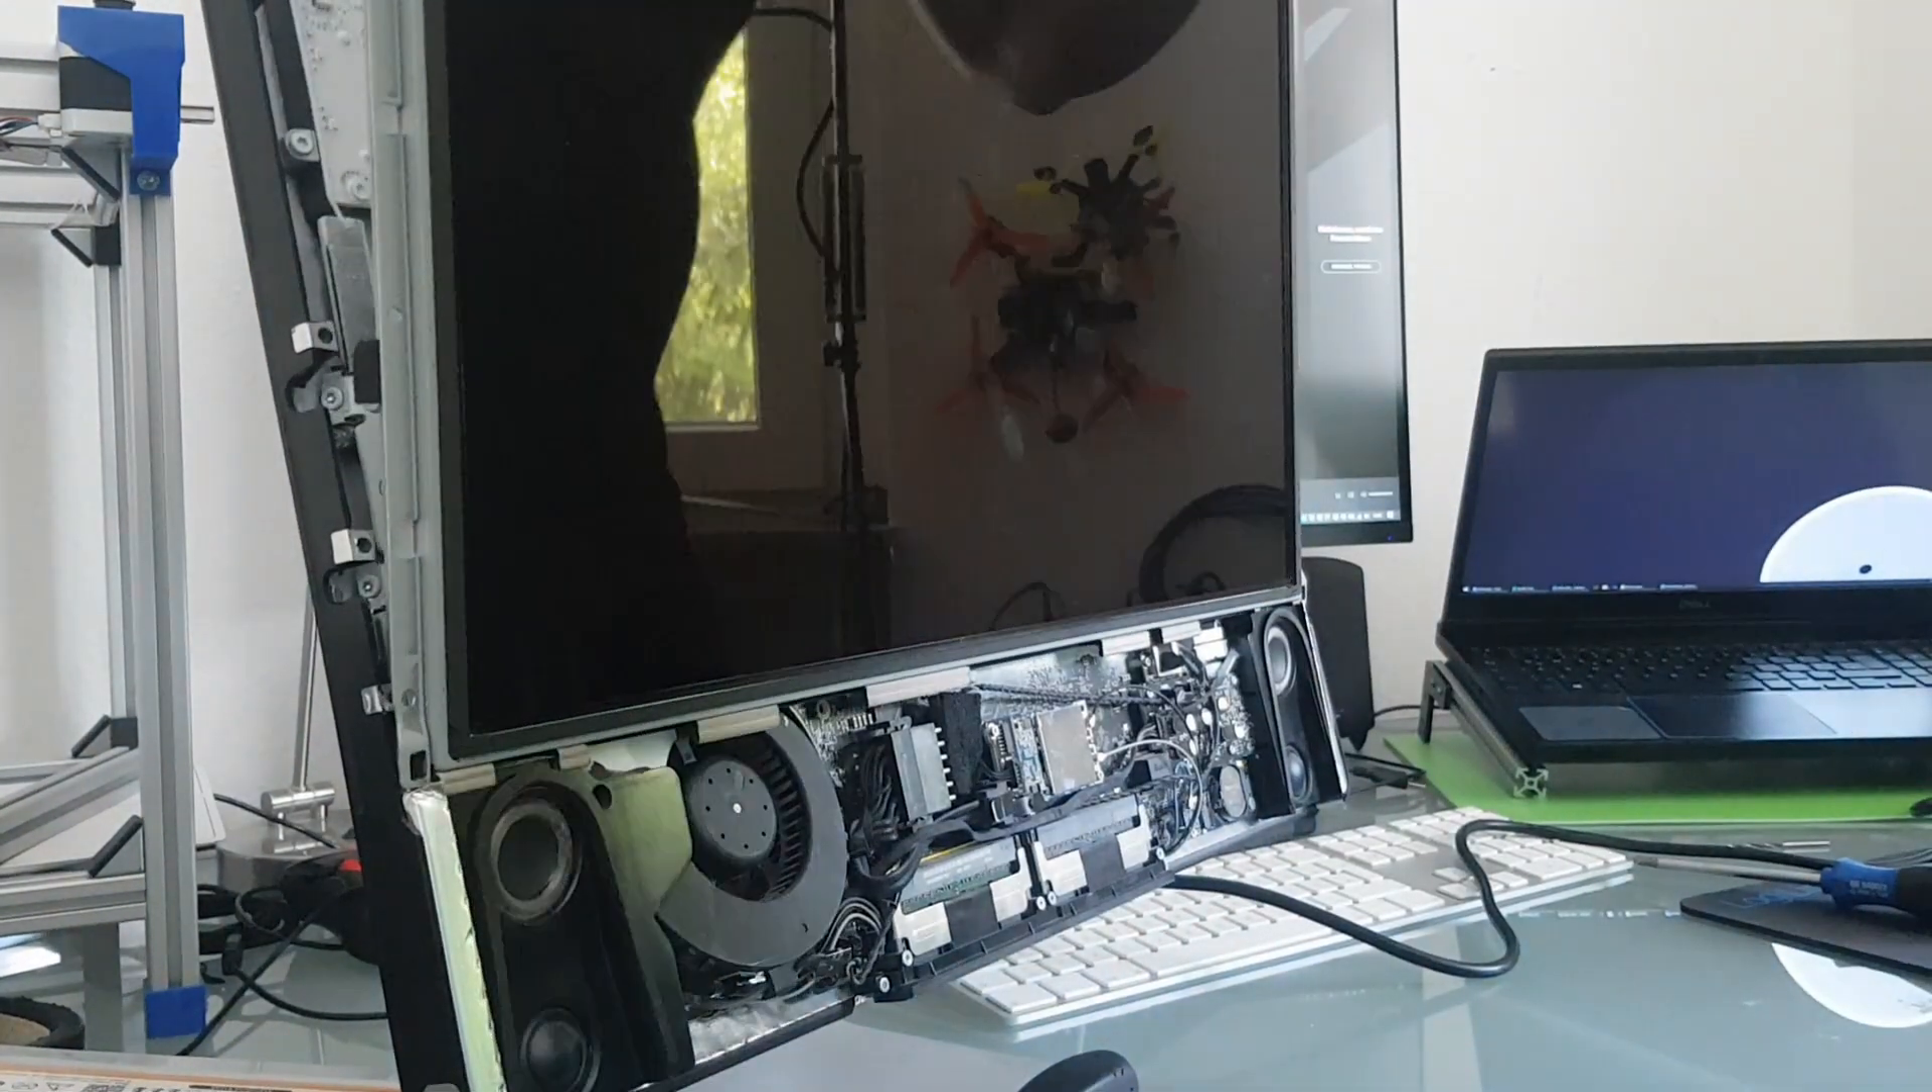To begin my work, I disassembled the iMac and got down again to the display panel.